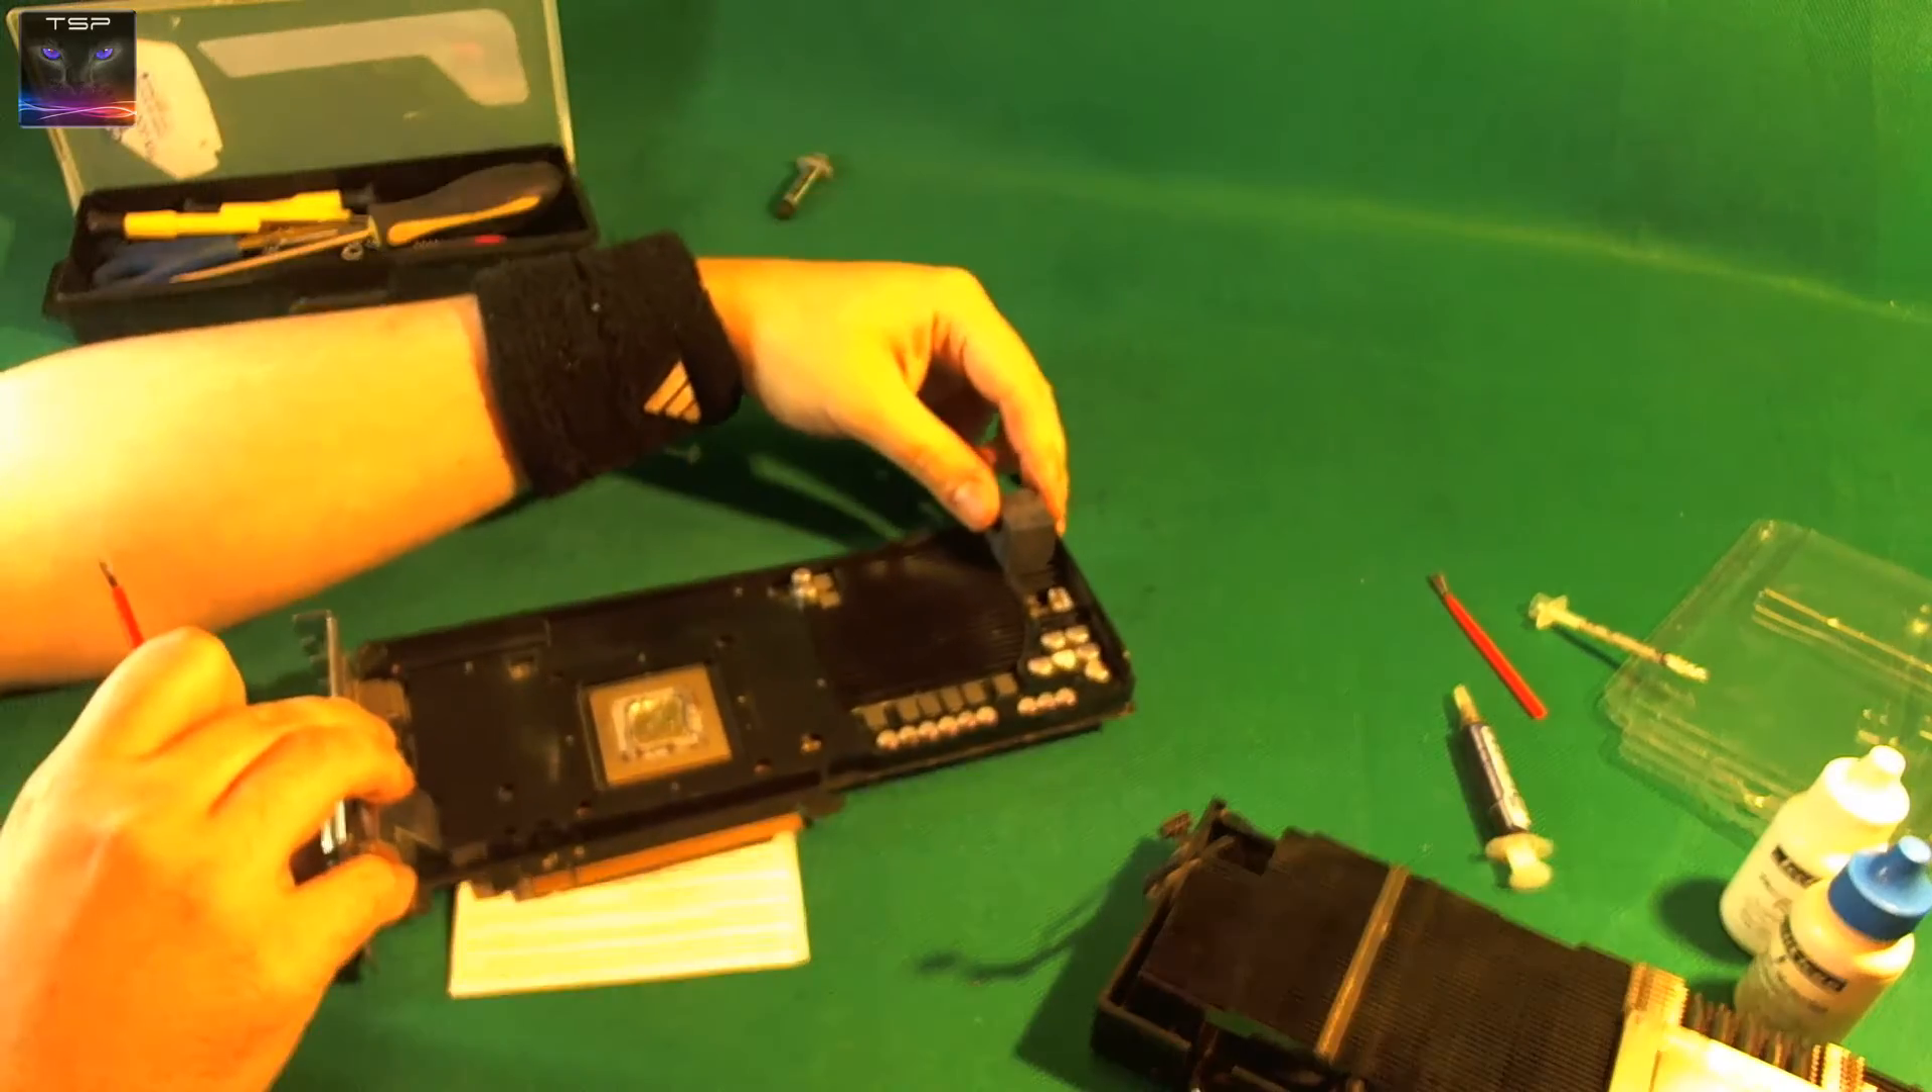All I need to do is put the heatsink back on.